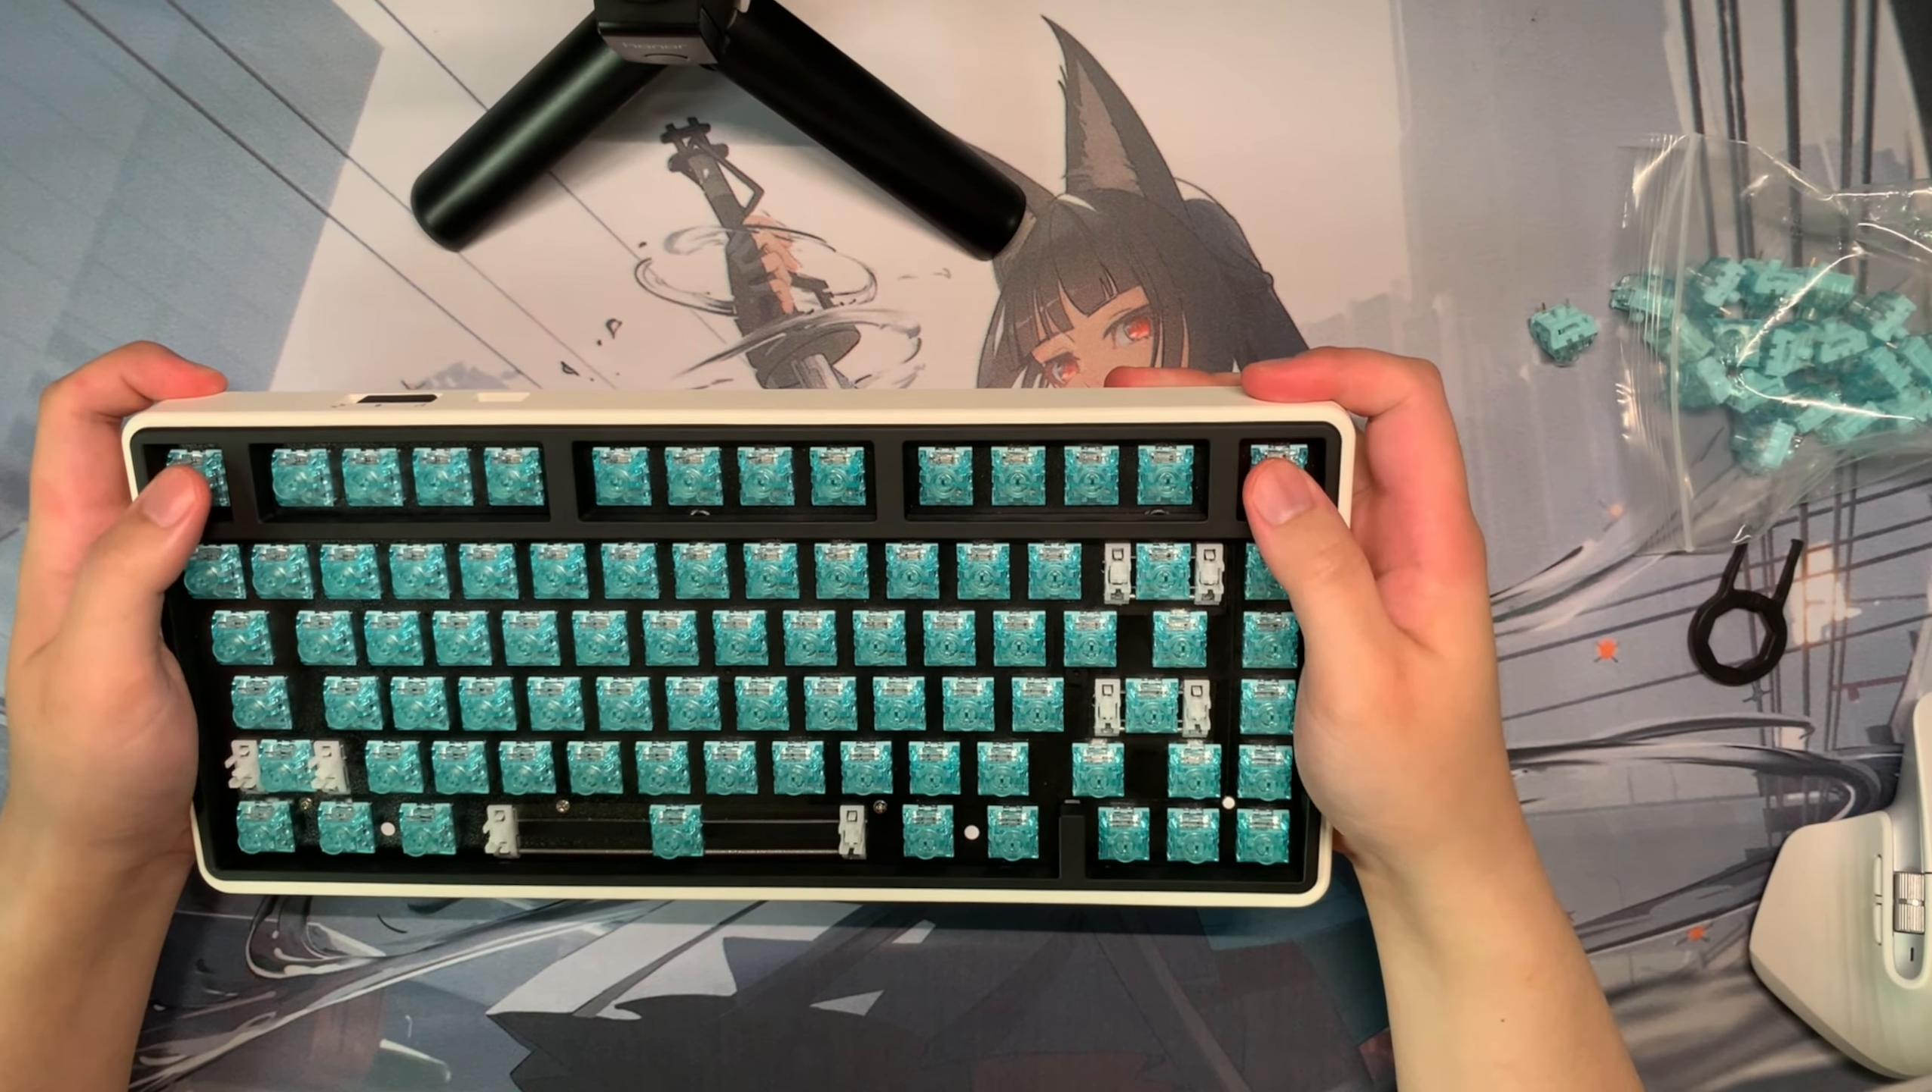We have finally installed all of our switches.